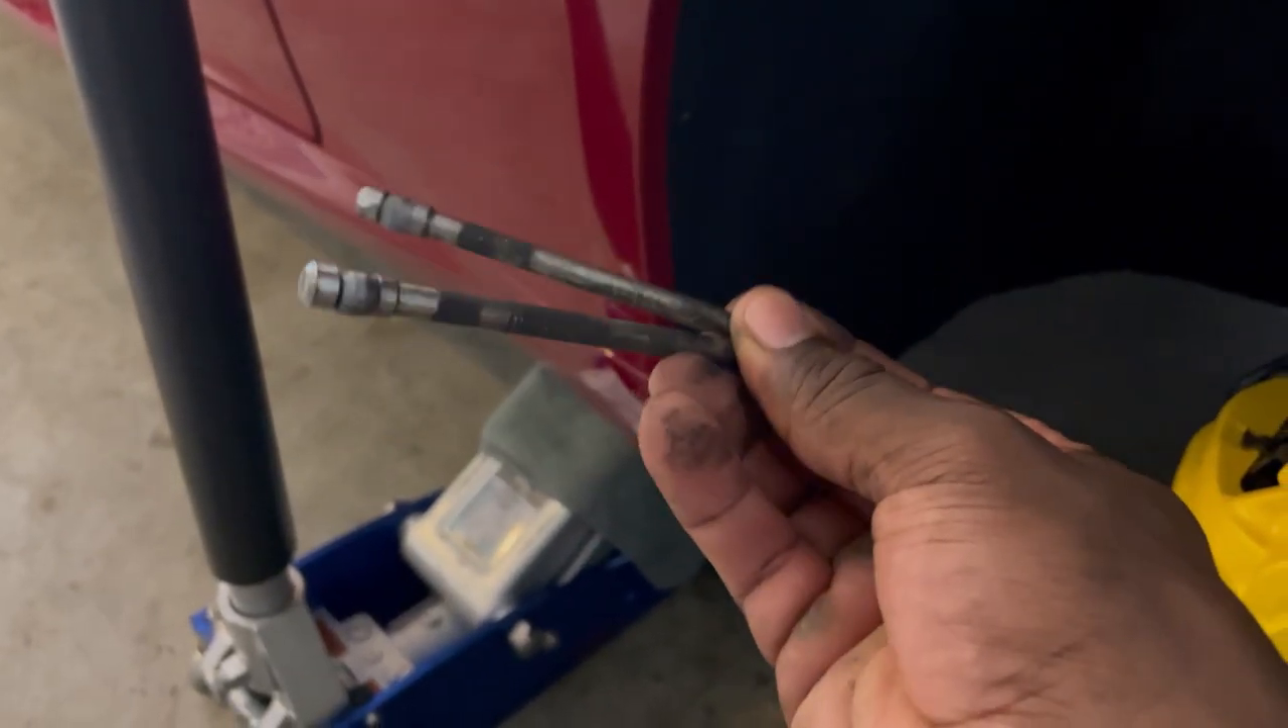Now that the slider pins are out, just set them to the side.